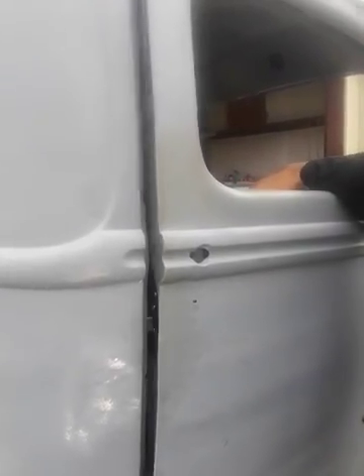I haven't put the door handles on yet but I will be doing that but here I'm just reaching inside to unlock it and I want to show you the ease of closure with this.